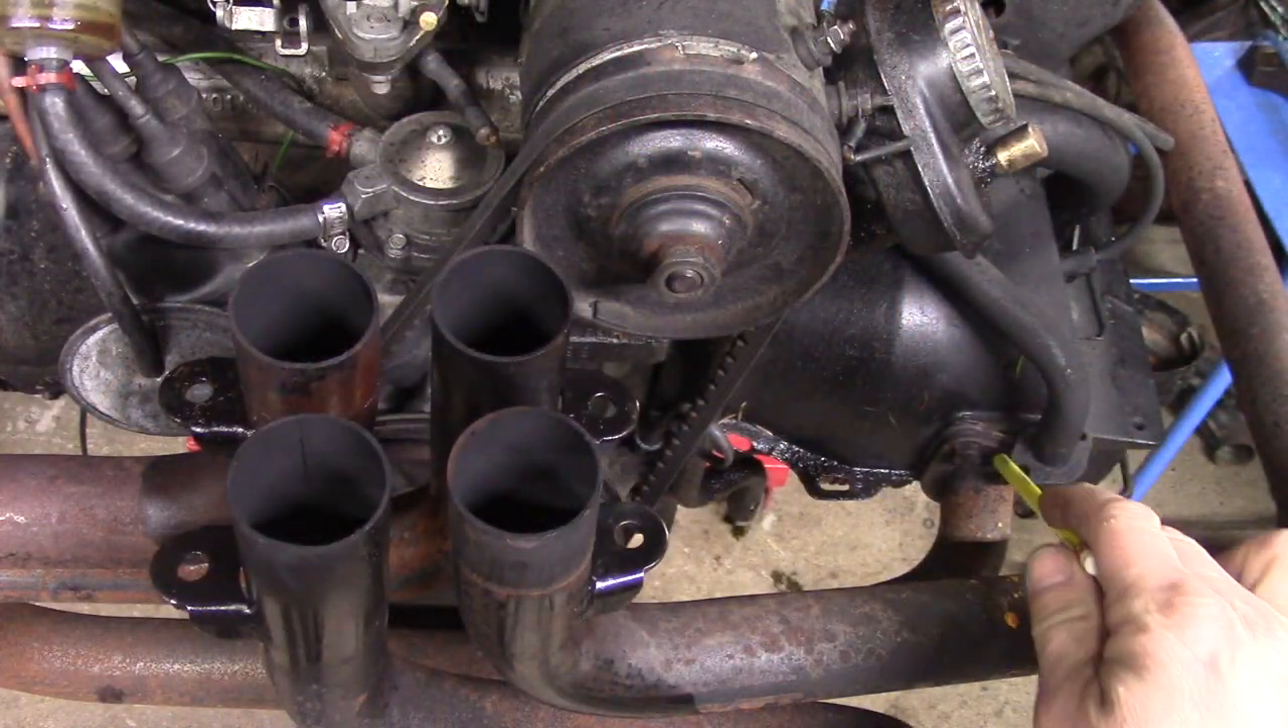Now the collector portion of the exhaust has been removed and we have the four pipes here.